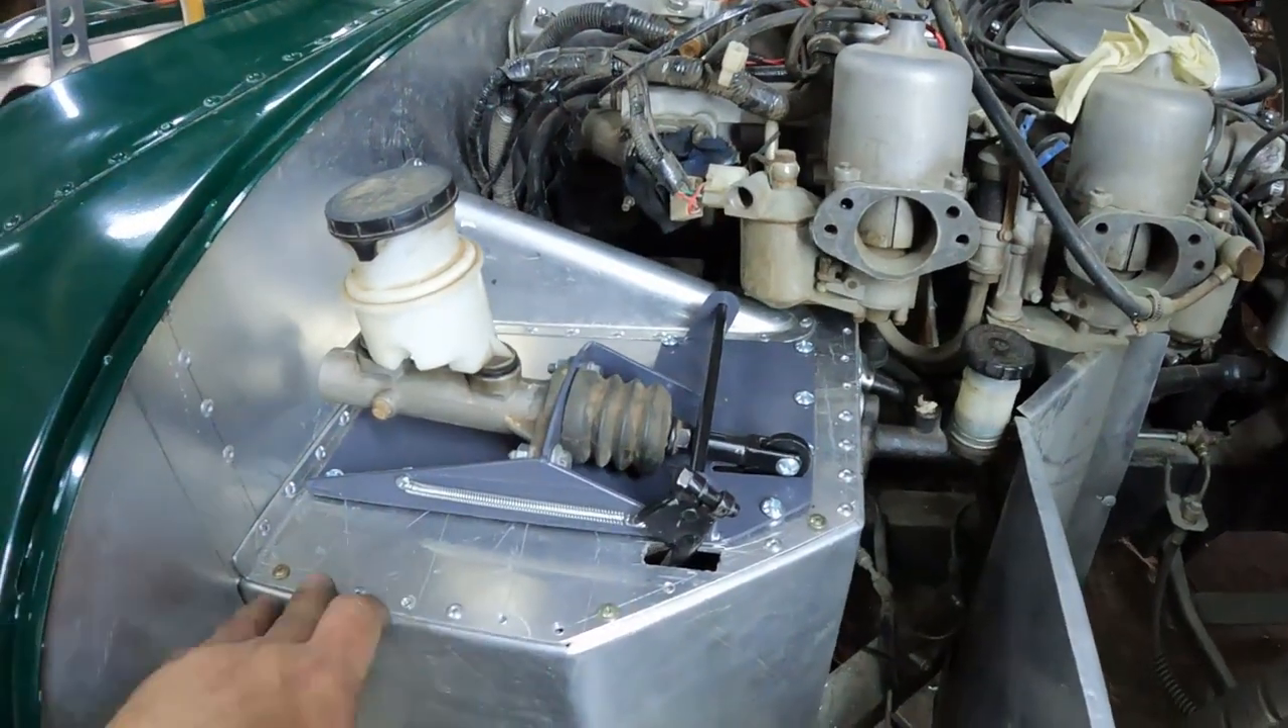I've got to tell you this whole pedal box is now in position everything is riveted into position apart from the fact that I did run out of some rivets but guys it is looking so nice.